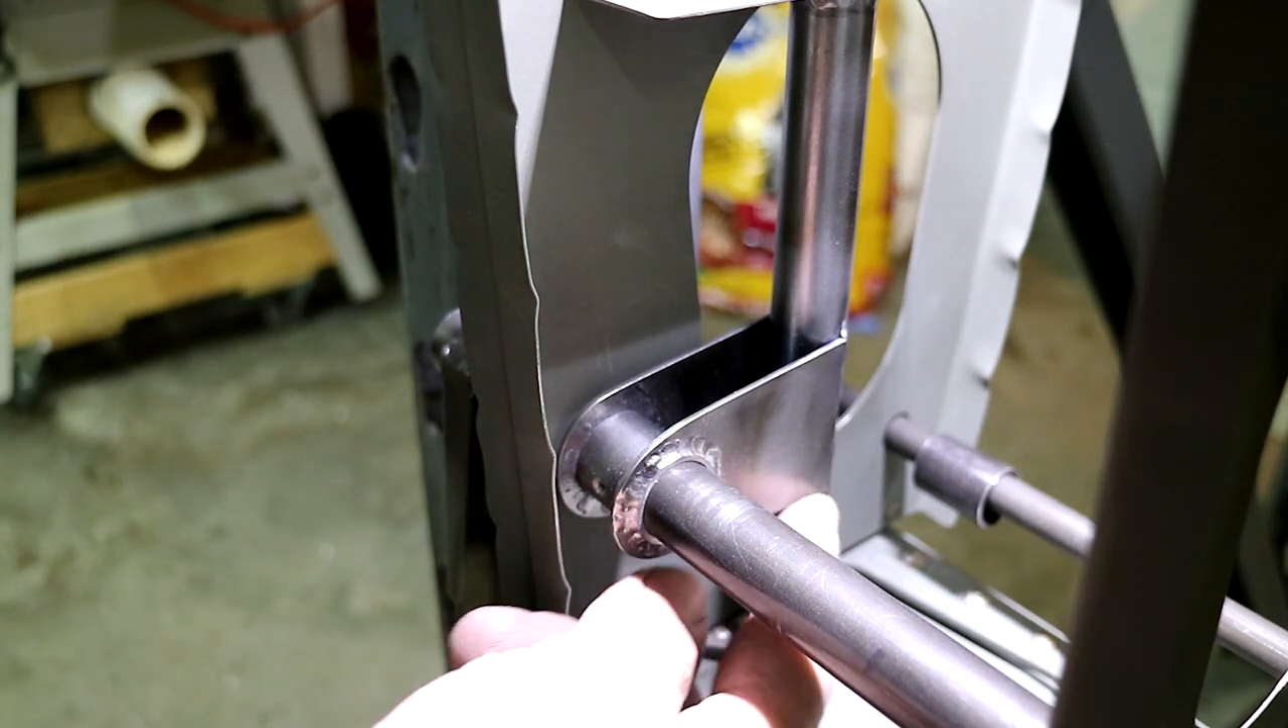So I welded this bearing for this end for the flap torque tube.